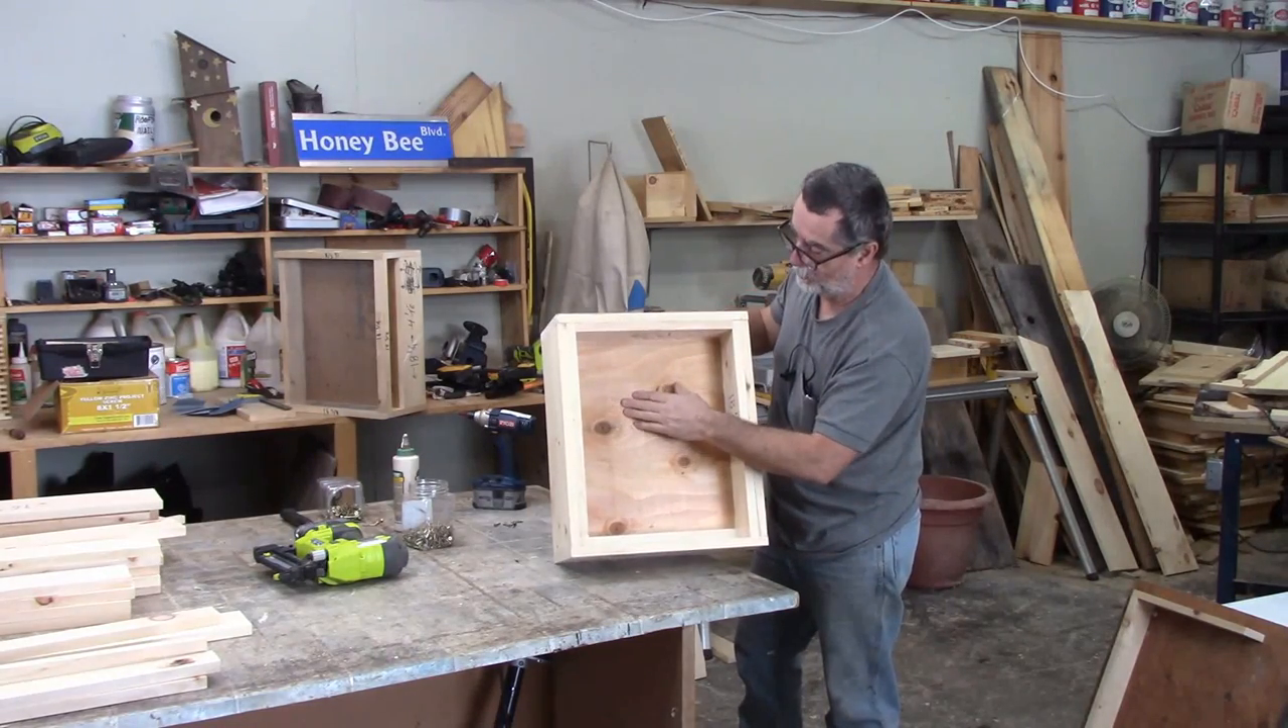That is the basic unit assembled.